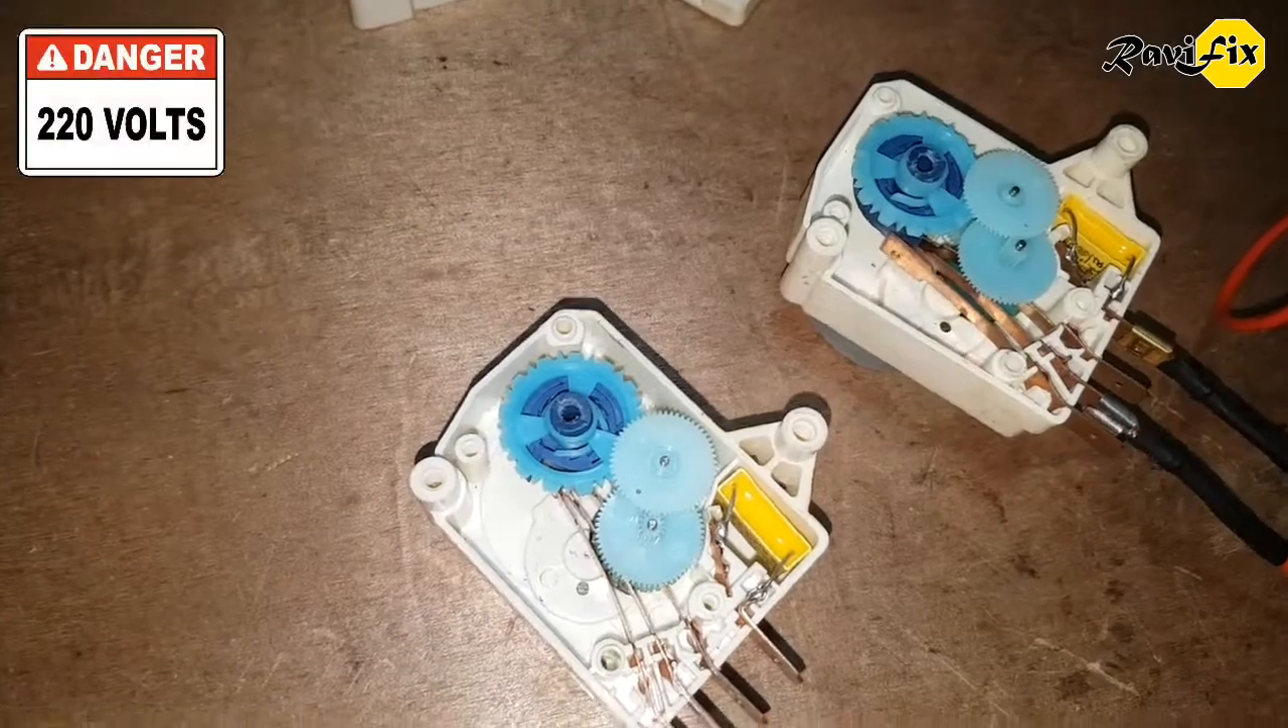Okay I removed the top lid.